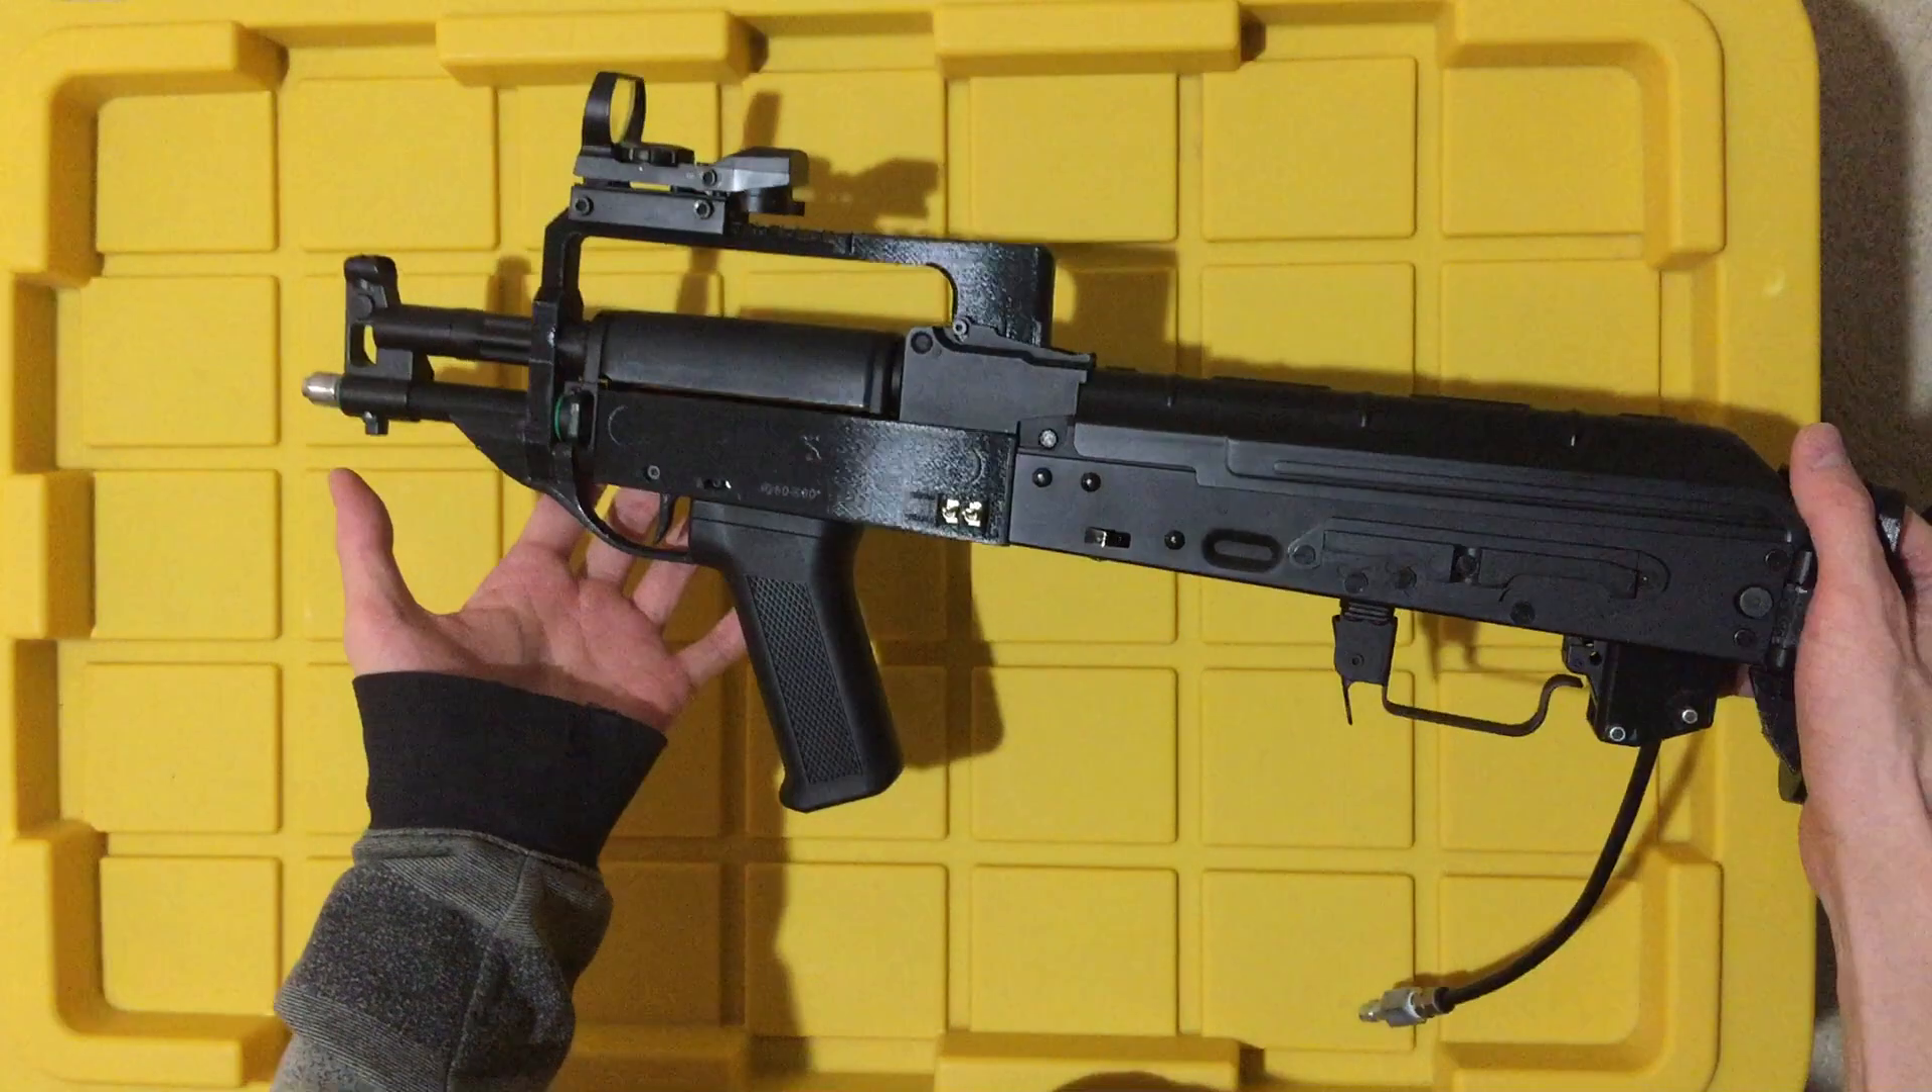So, now that the suppressor is off, this is what it looks like without any muzzle device.